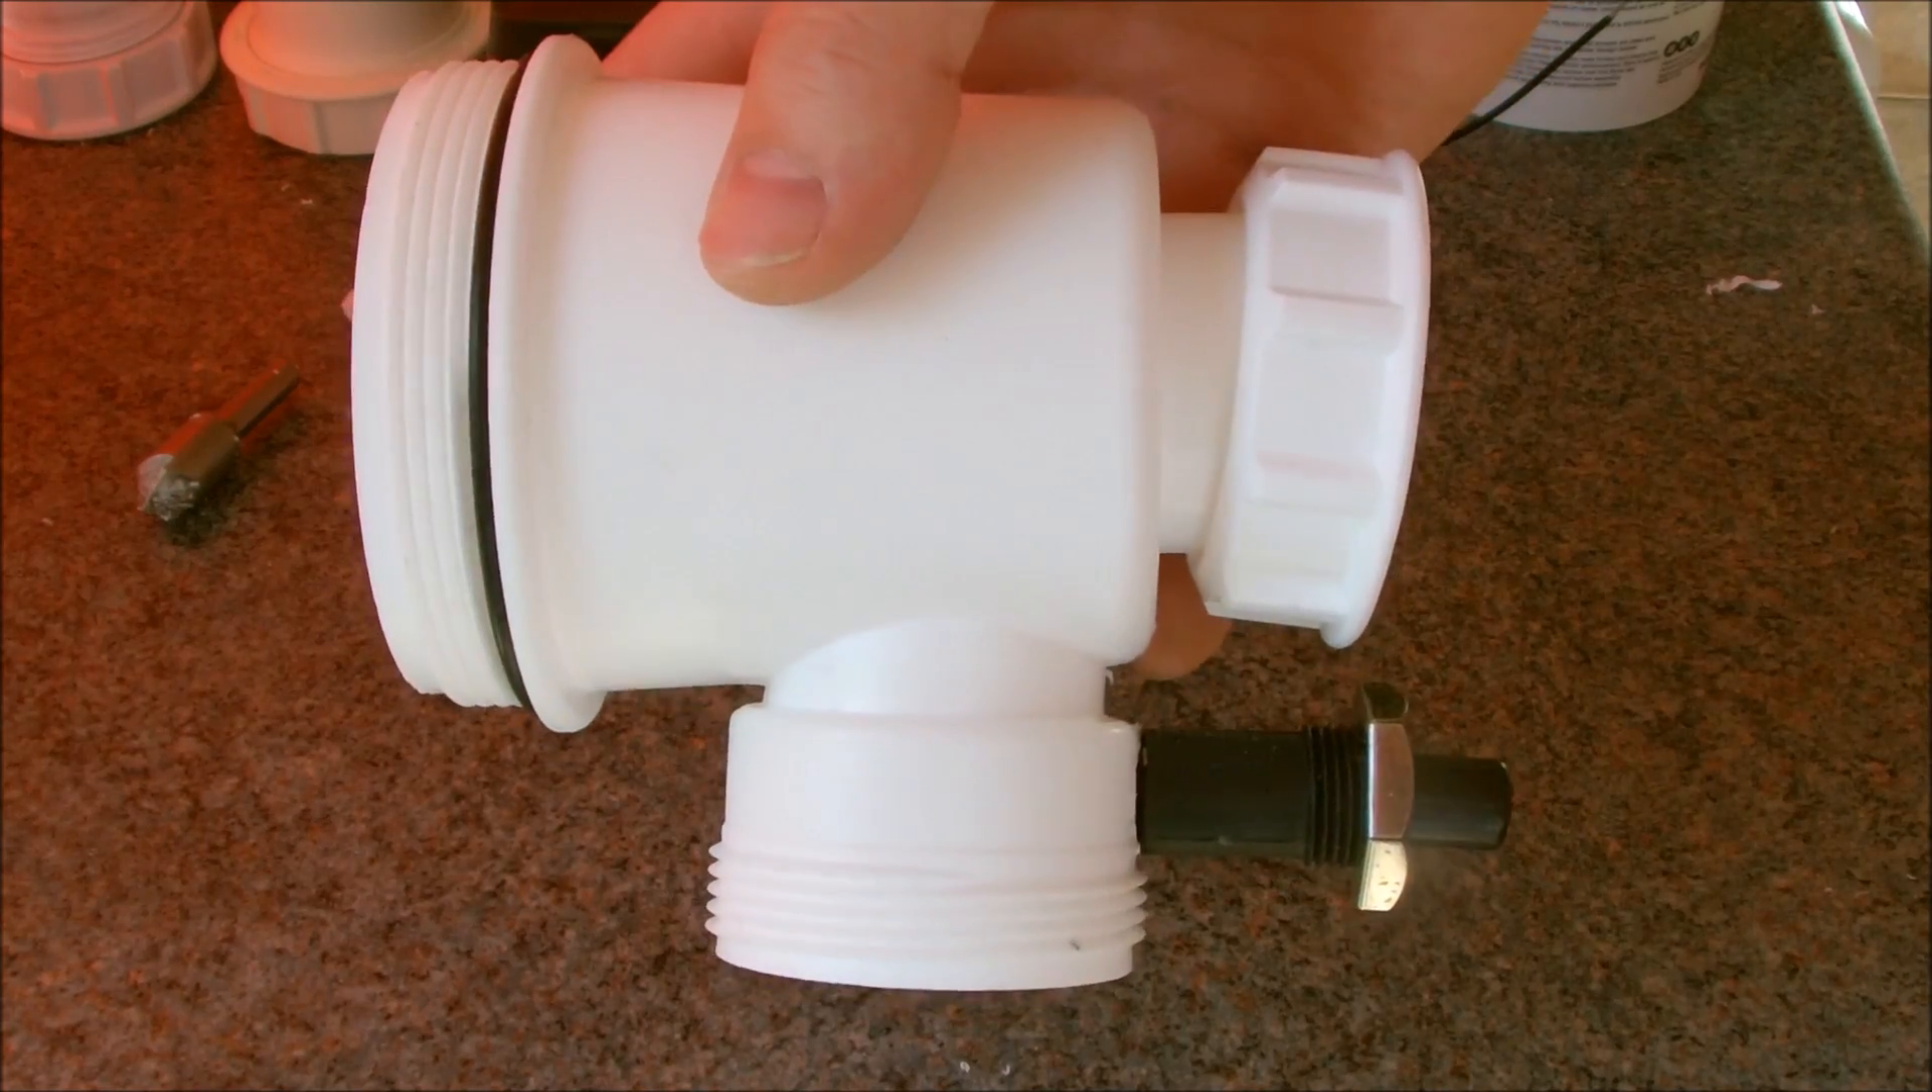I drilled out a hole big enough for the igniter and glued it in place.